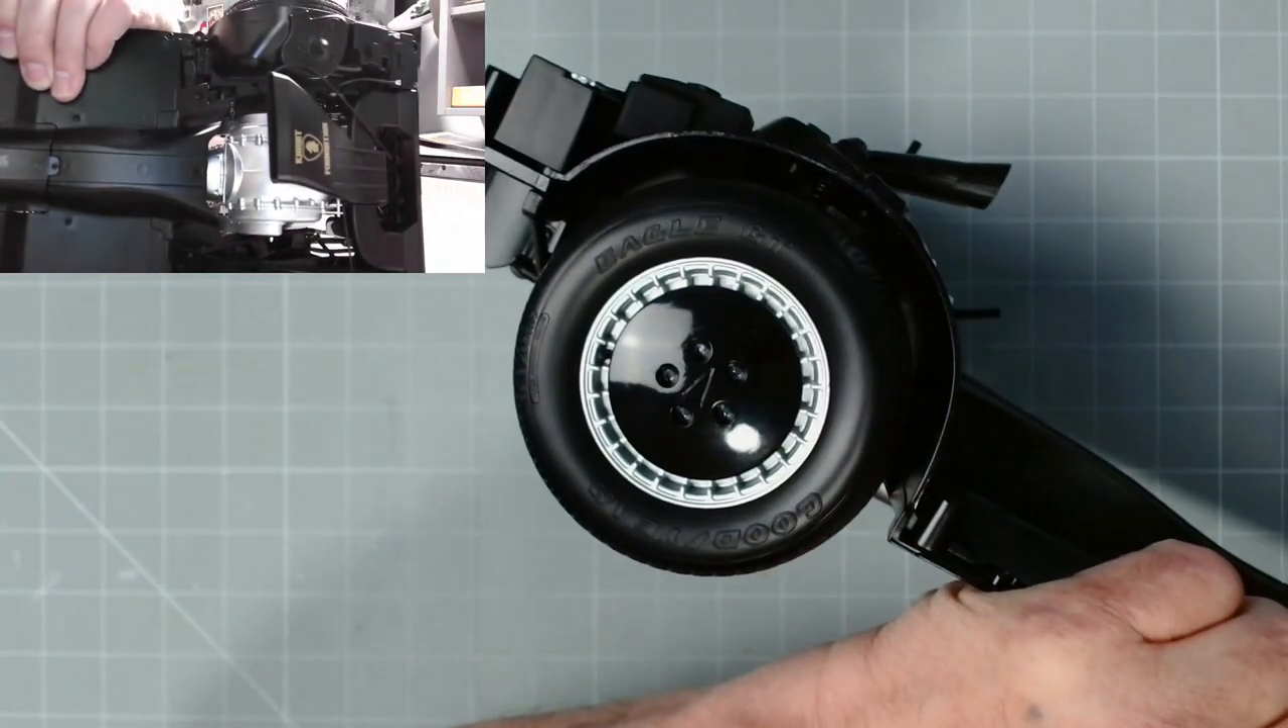There's the hubcap back in place.